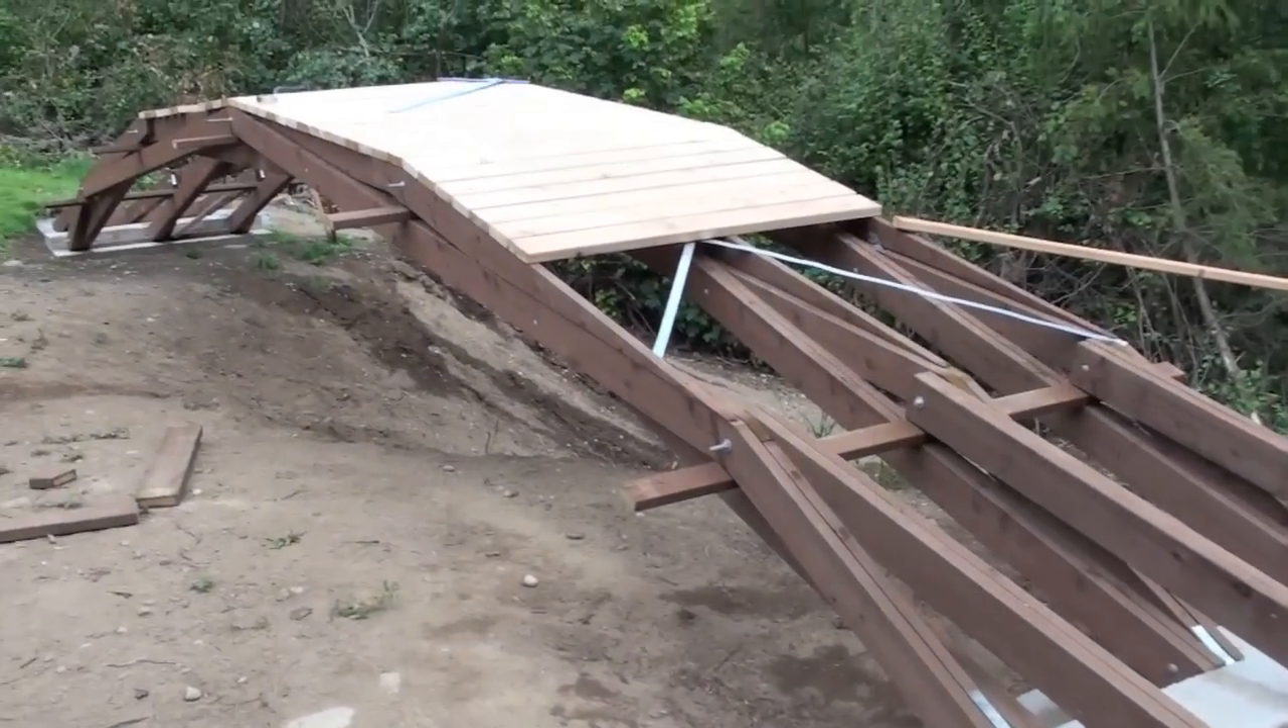I started laying down the deck boards and this is the progress I've made.